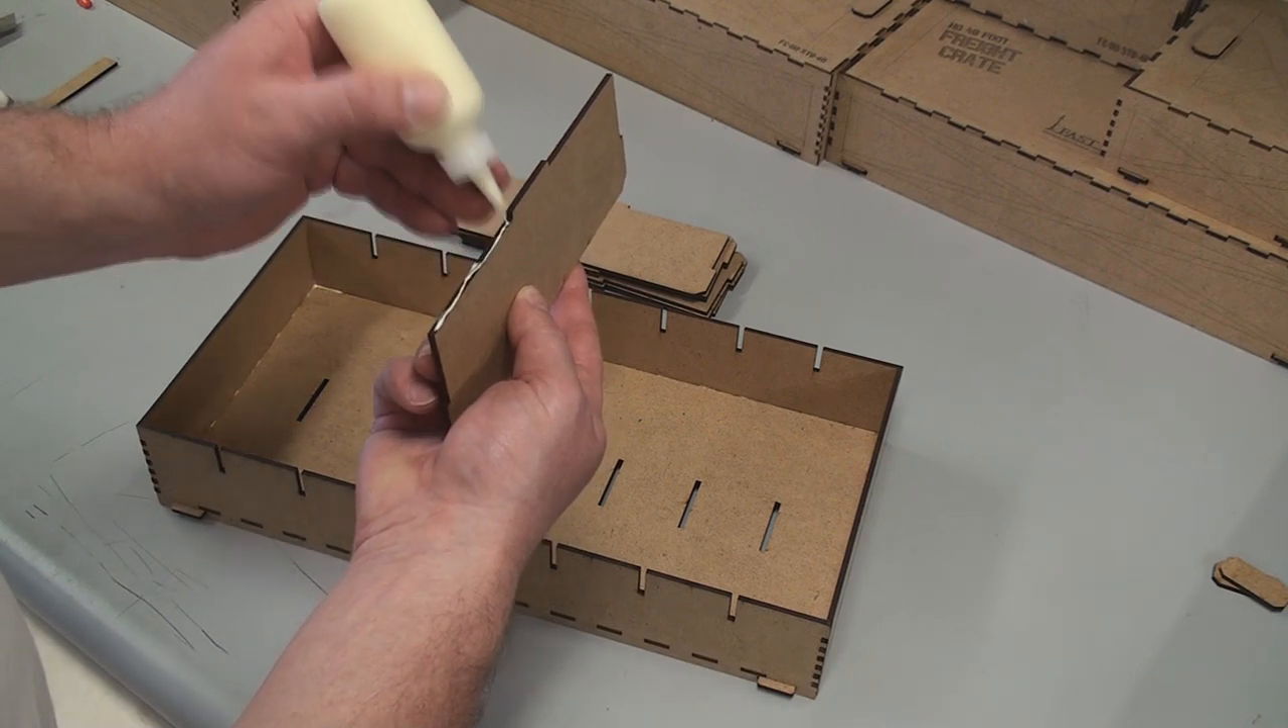So, now all that's left on this bottom half is to put in our dividers.